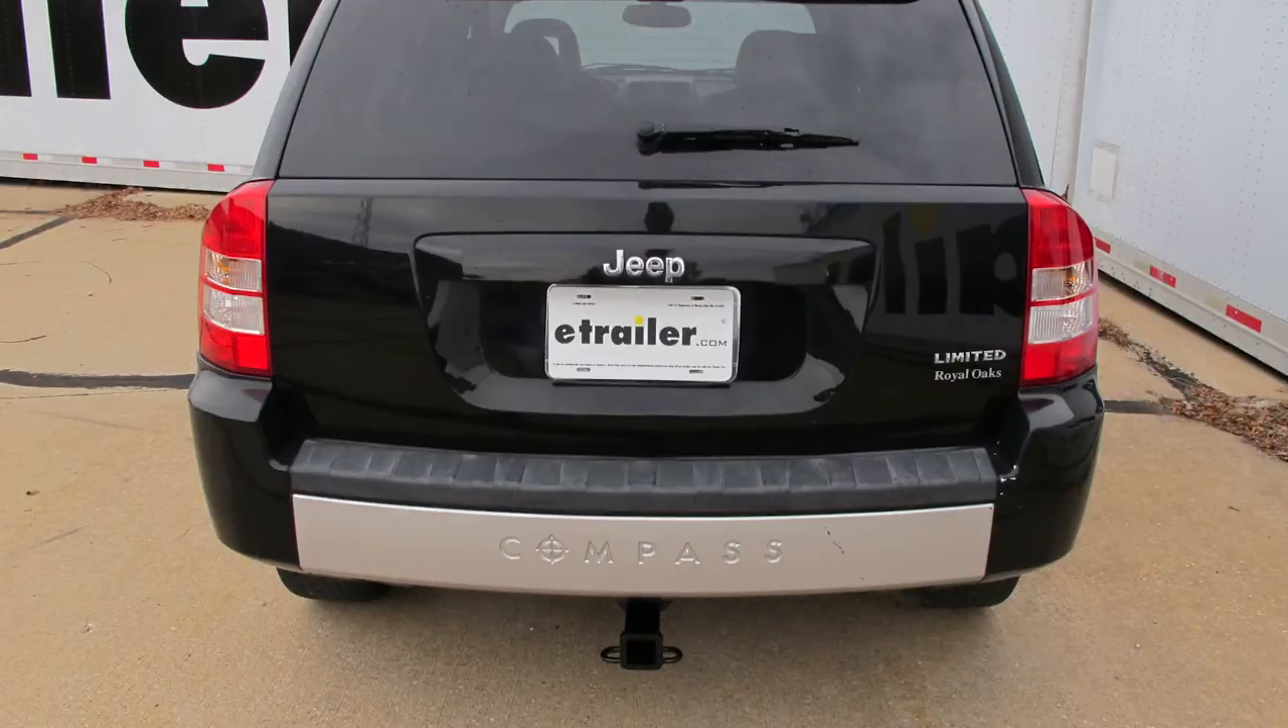Today on our 2007 Jeep Compass, we're going to be installing the Curt Trailer Hitch Receiver, part number 13548. Now here's what our hitch looks like installed on our vehicle.